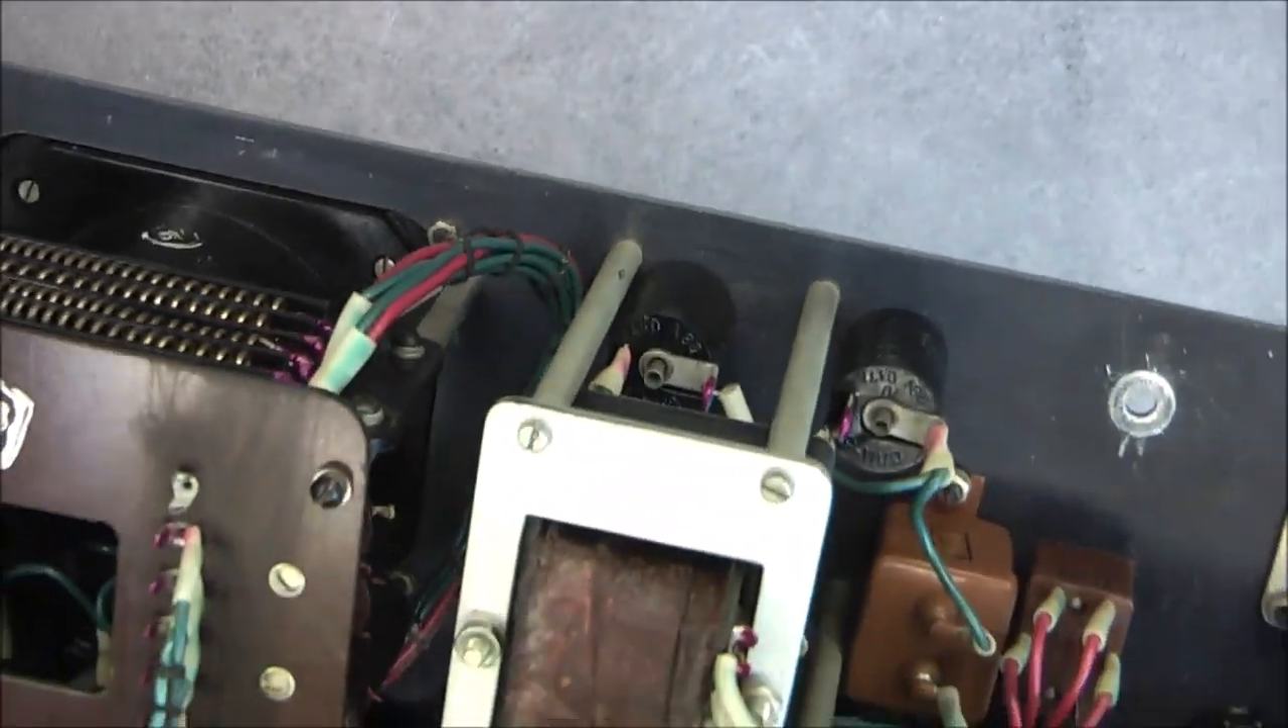Here we just have one transformer mounted on the standoffs.